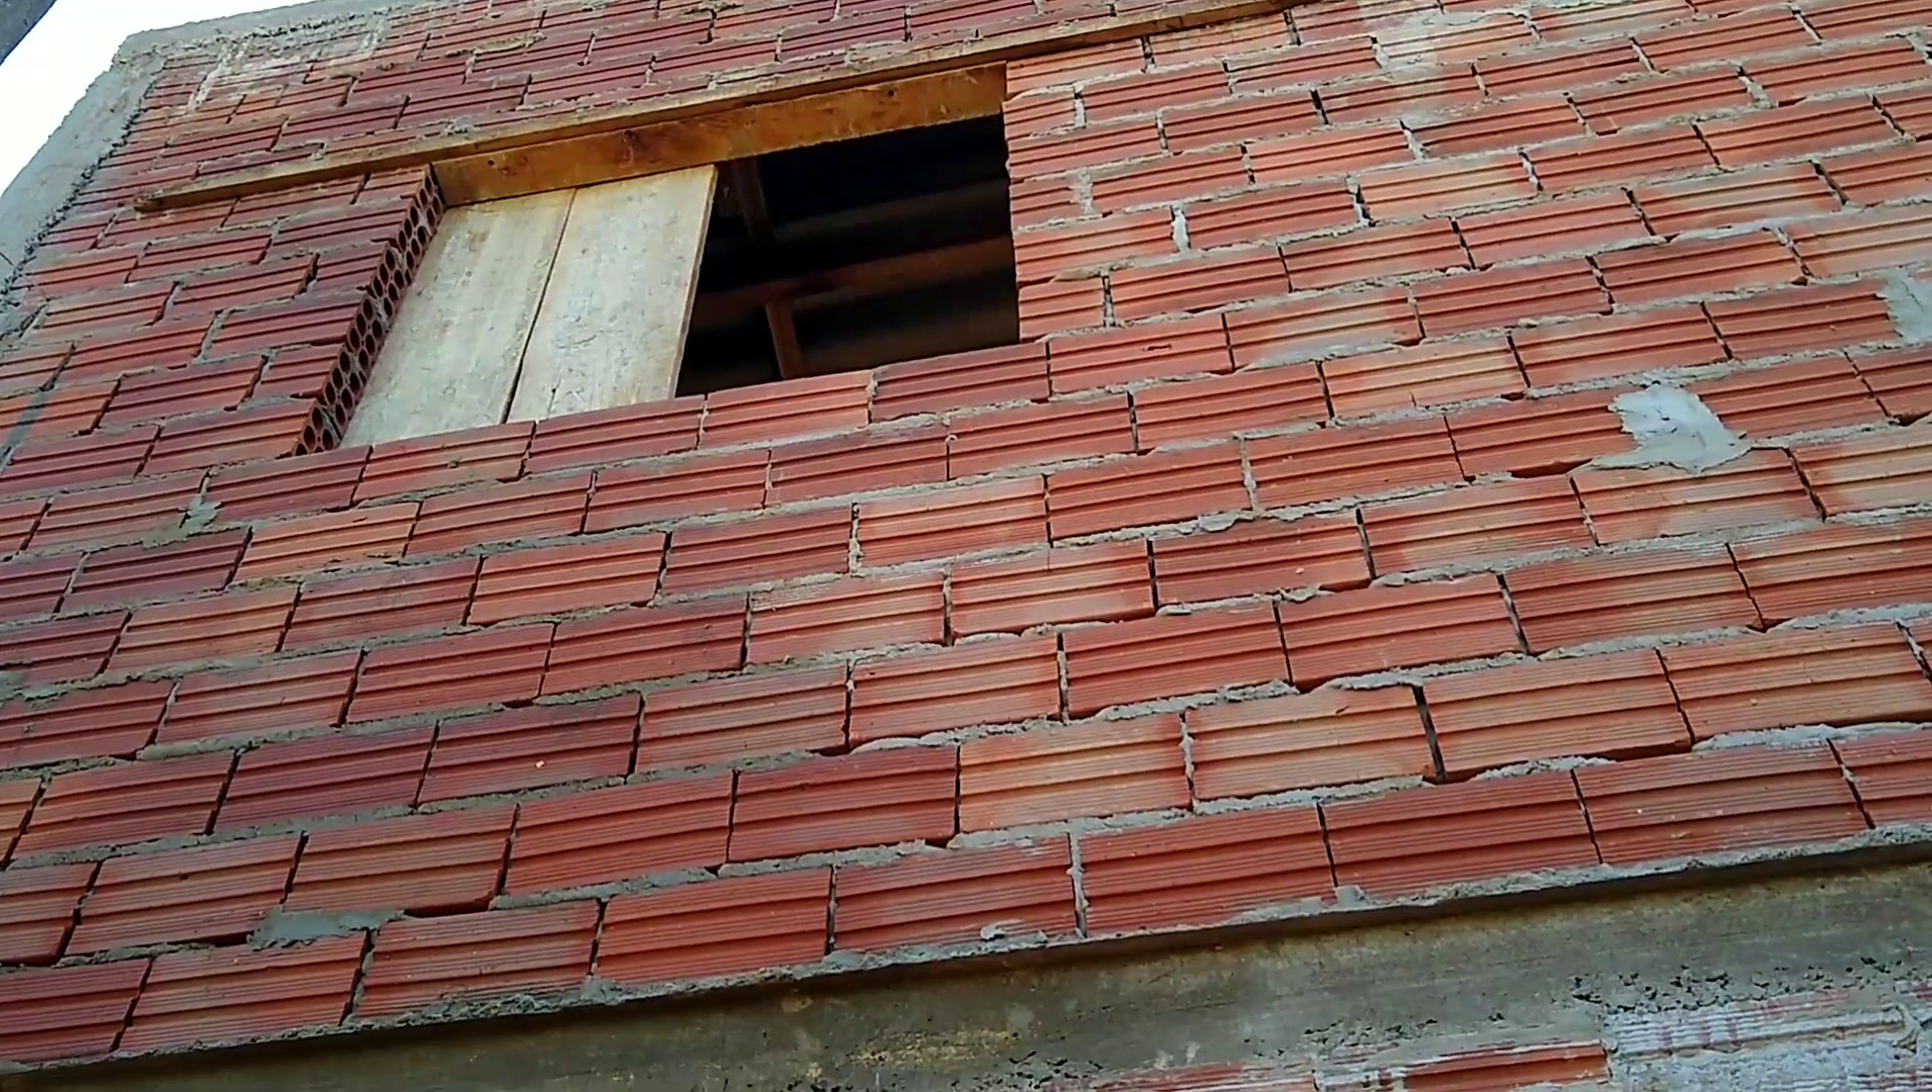Lá em cima é o quarto do Zepp Que ainda falta colocar a janela também.